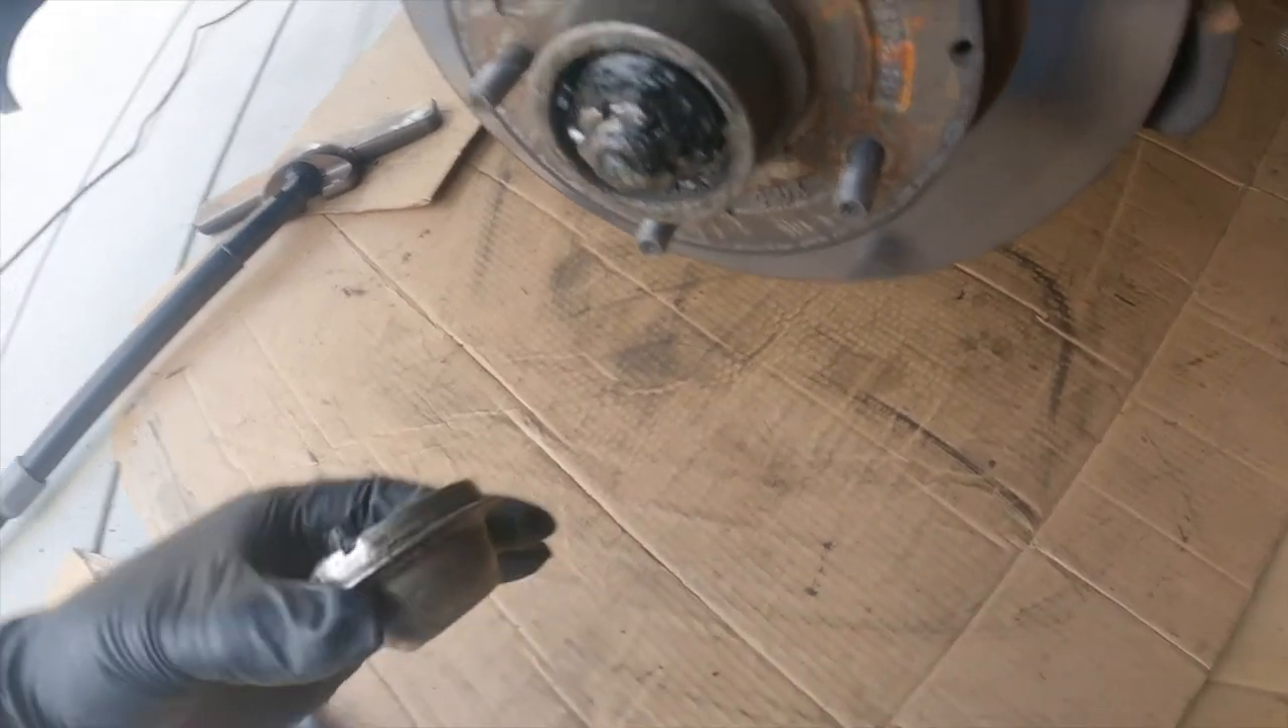So now we got the bearing cap off.